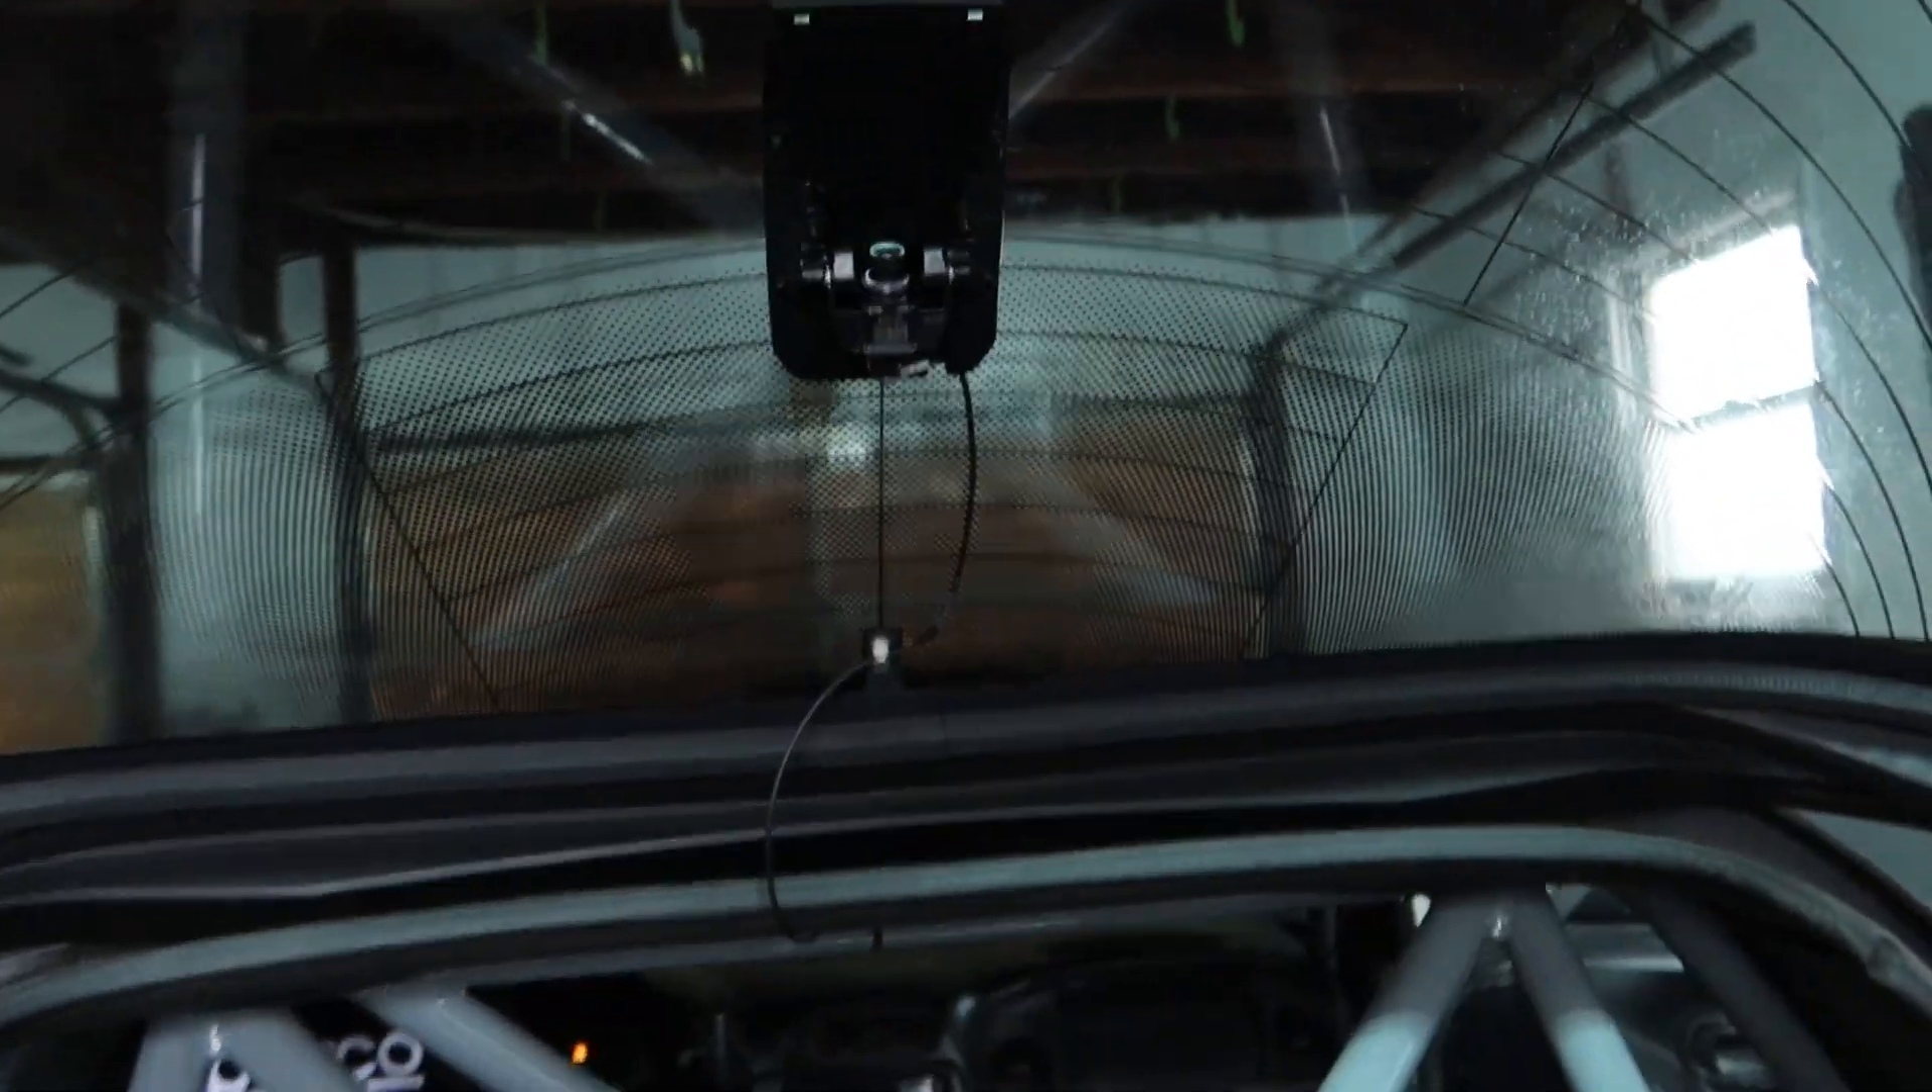So, as I open this up, you can see that we got the camera mounted to the glass there.